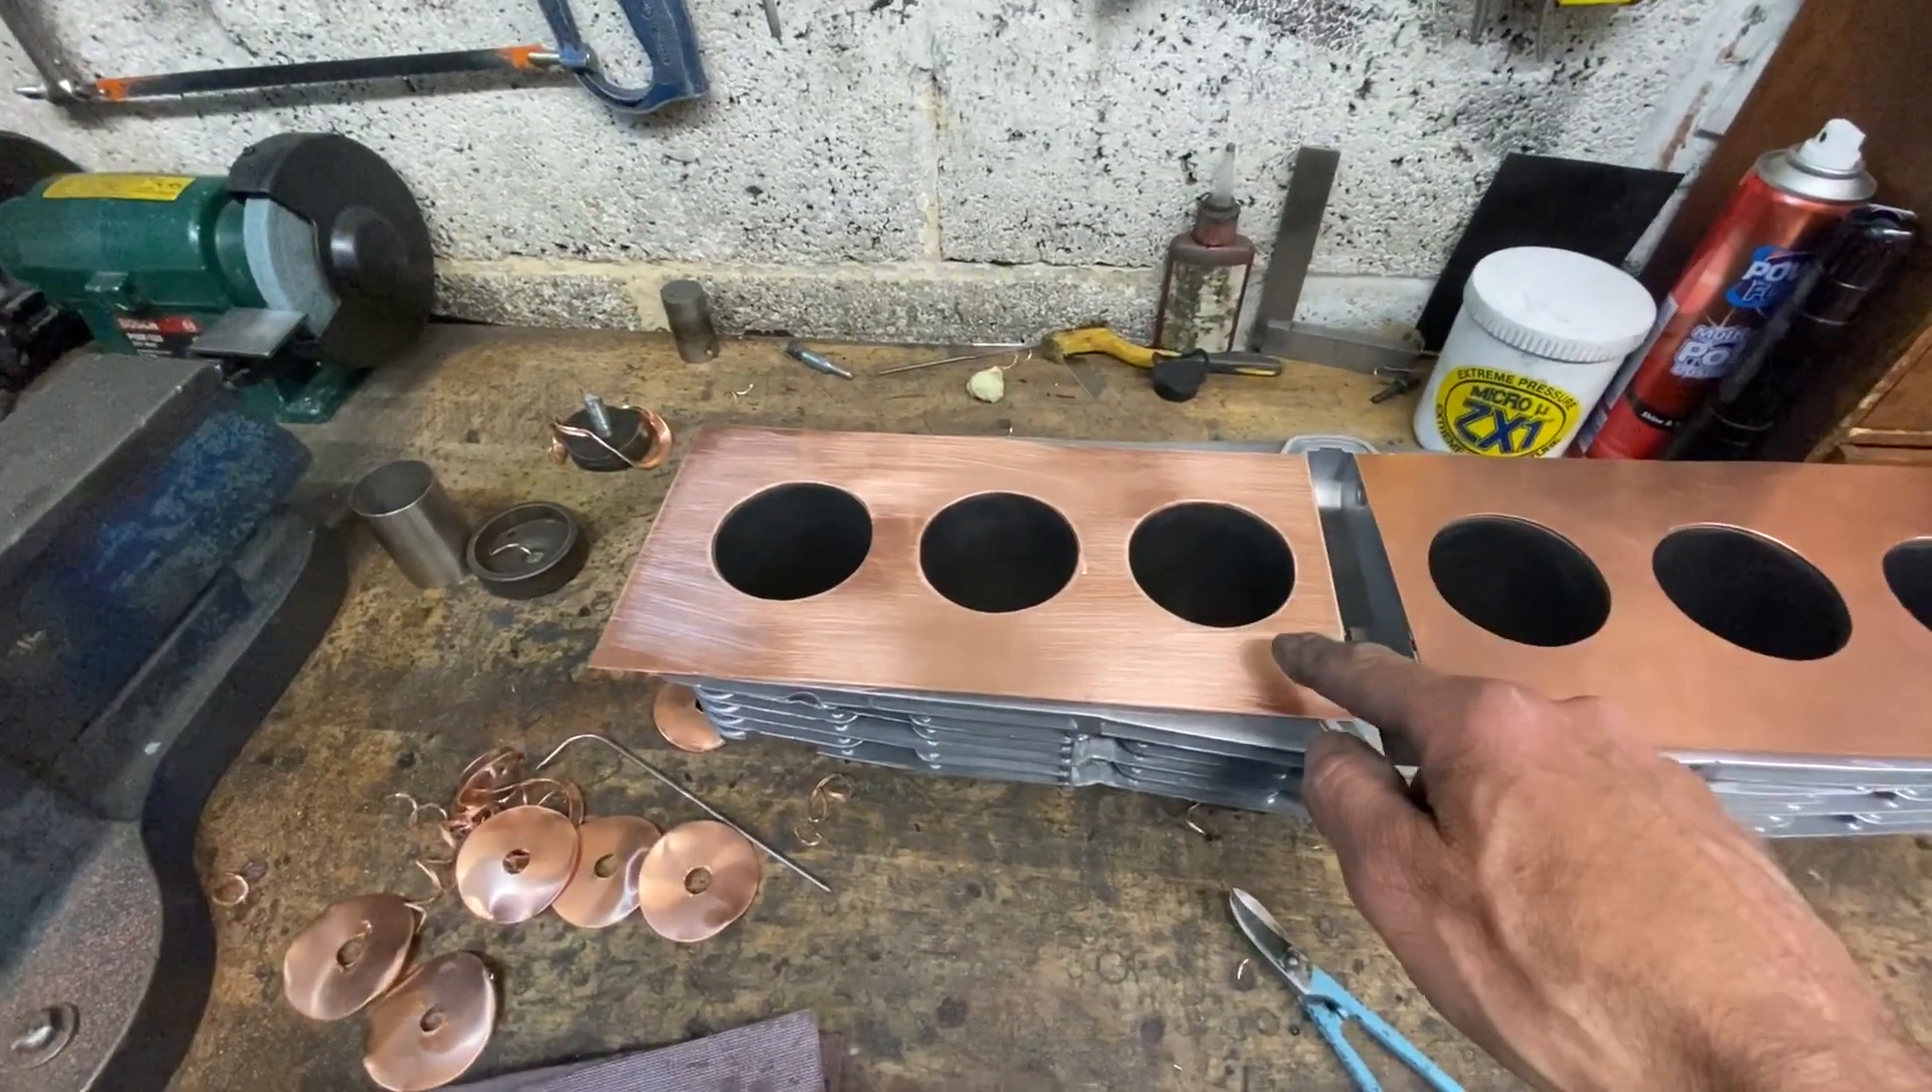With the polishing complete, I place the two copper gaskets back on top of the cylinder block and get ready to mark out the periphery and drill all the holes where the studs are going to go.